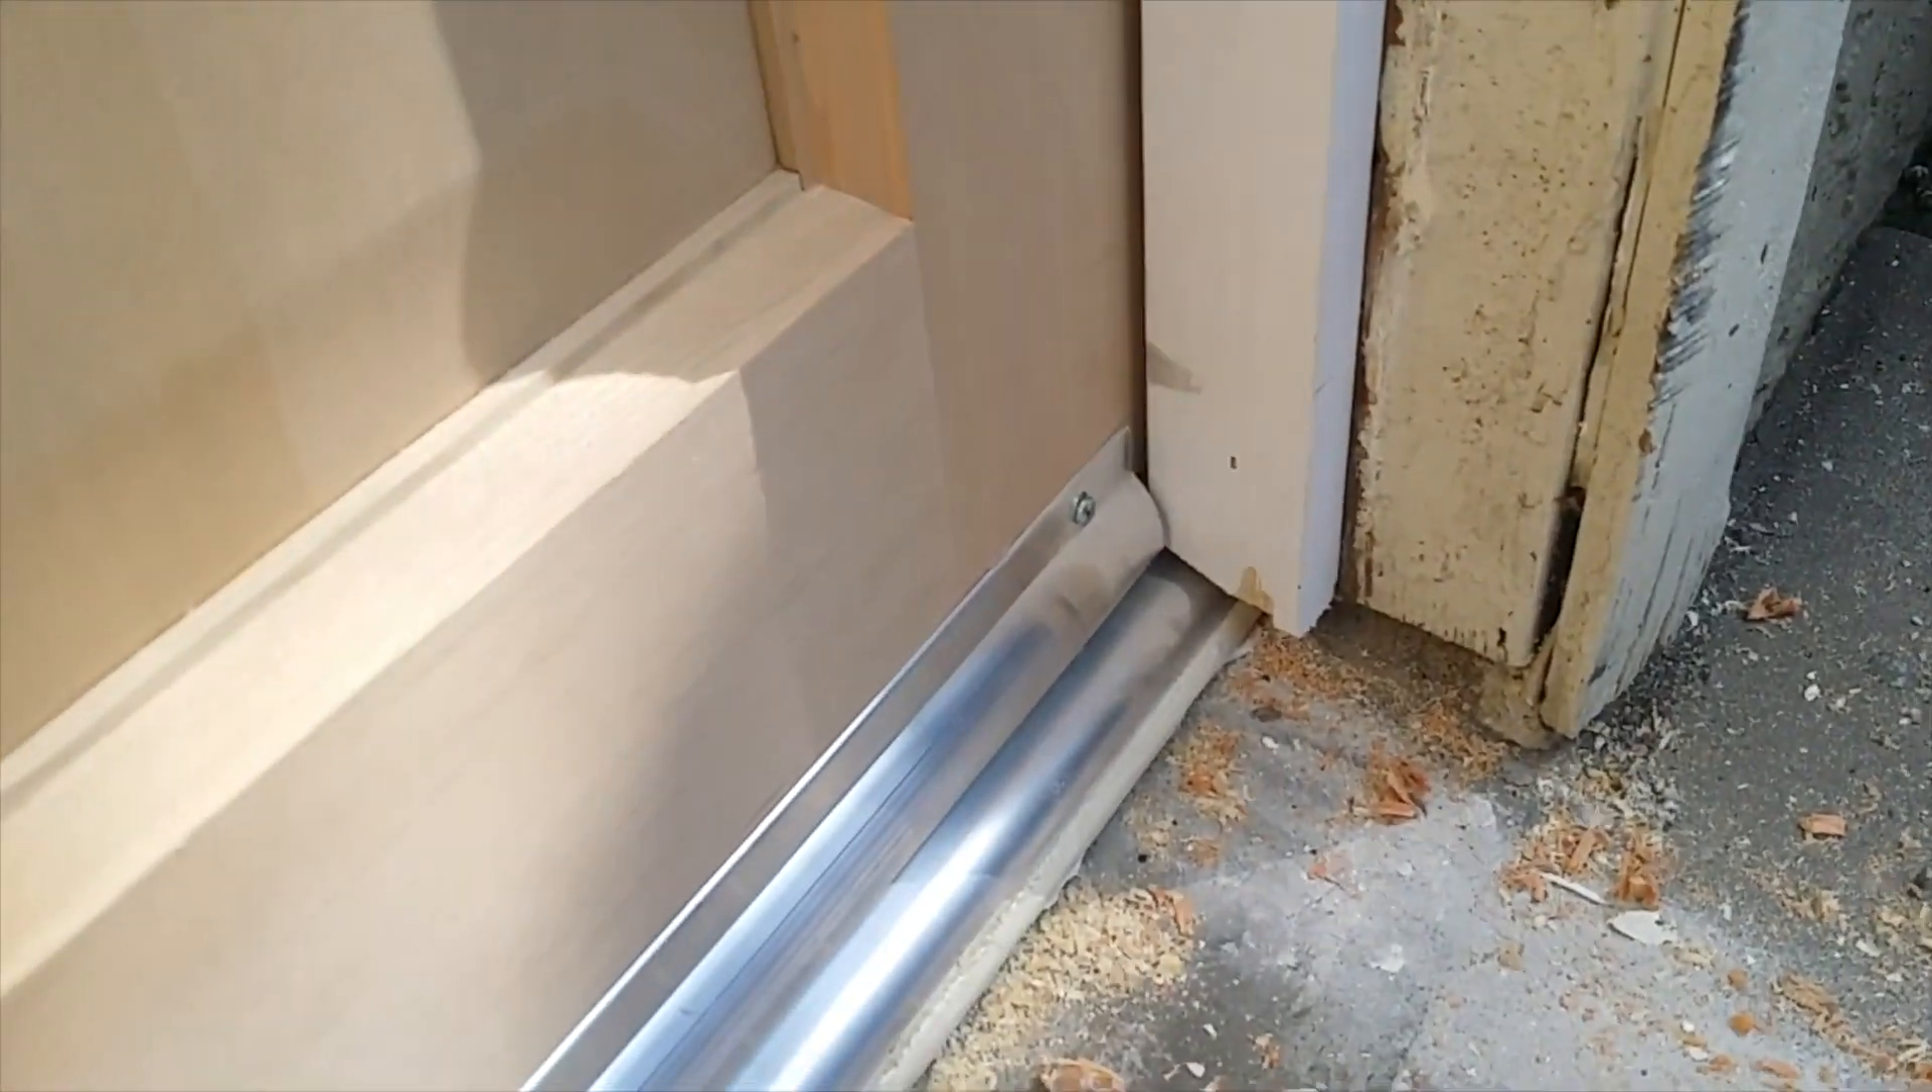Then i finally cut the door bottom so that it goes around the stop and that looks great.